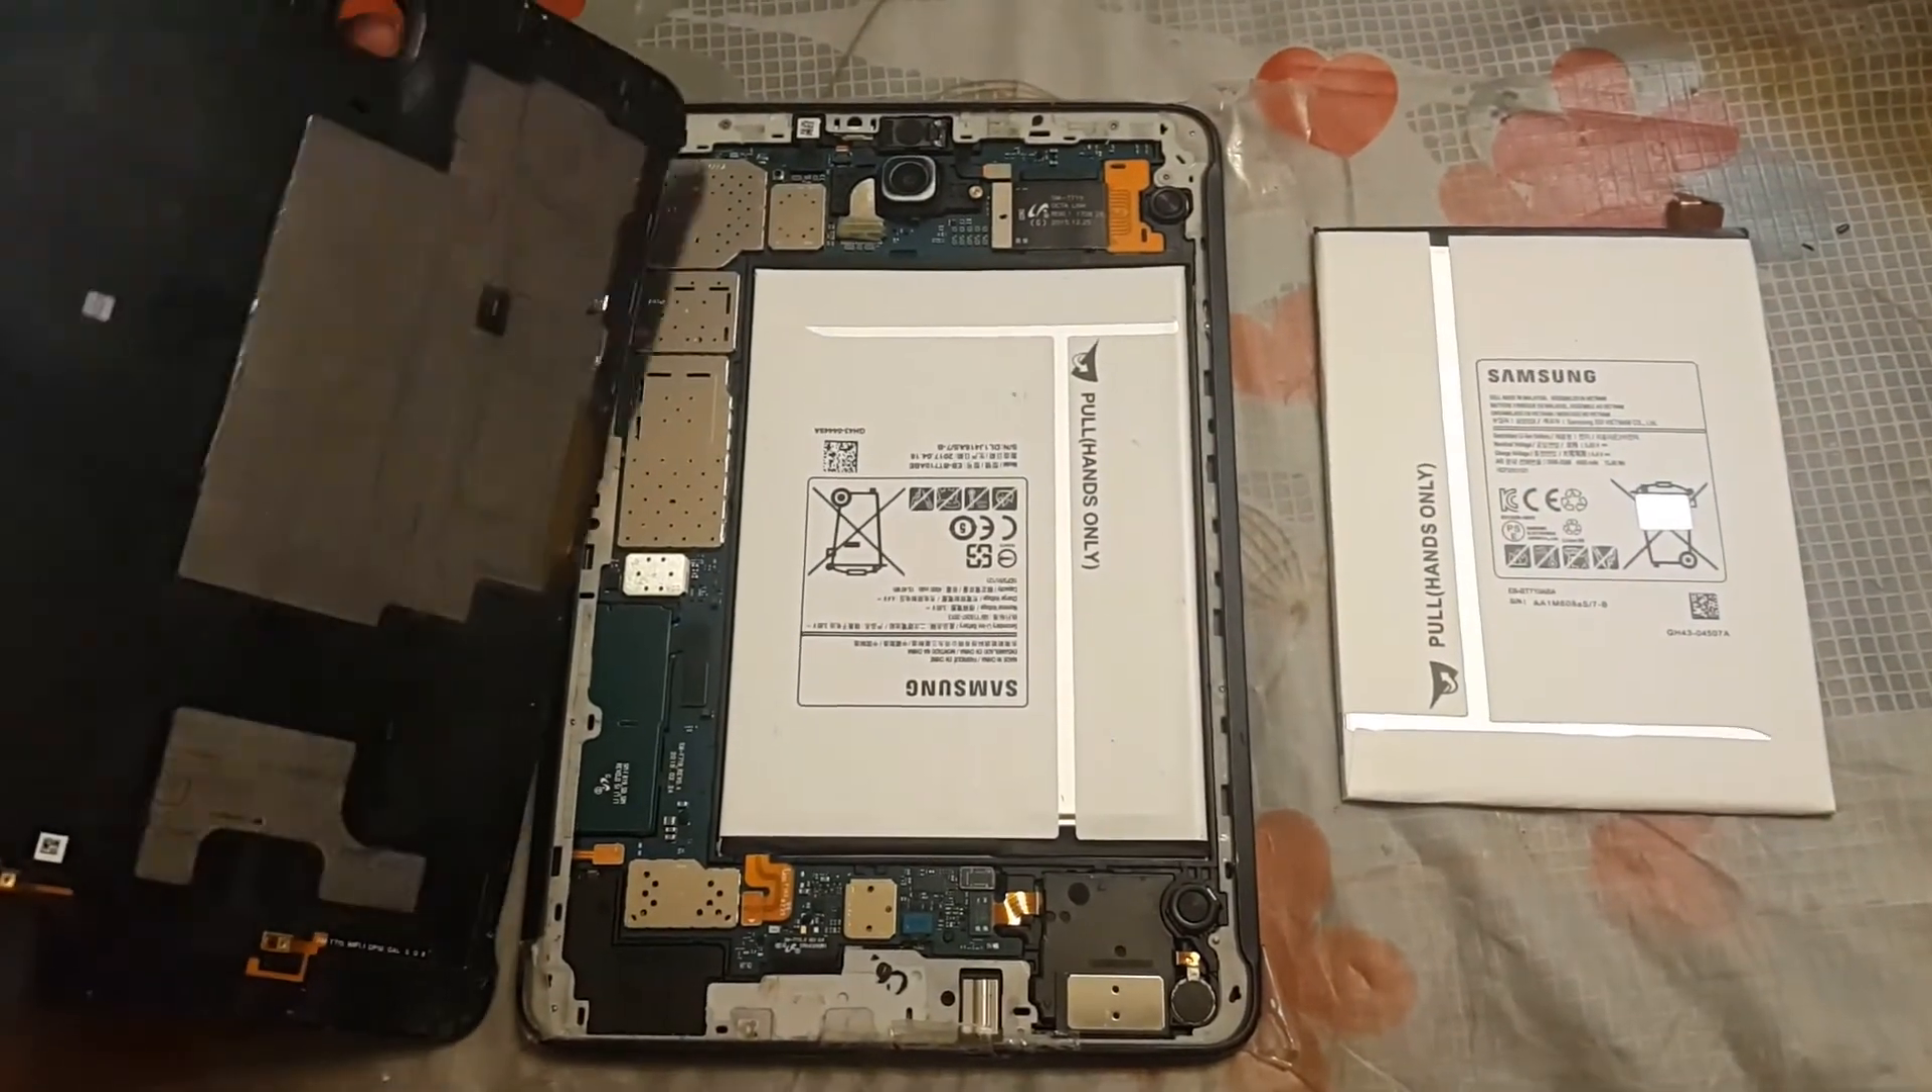So actually I've opened the cover already so this is how you're going to open the cover.